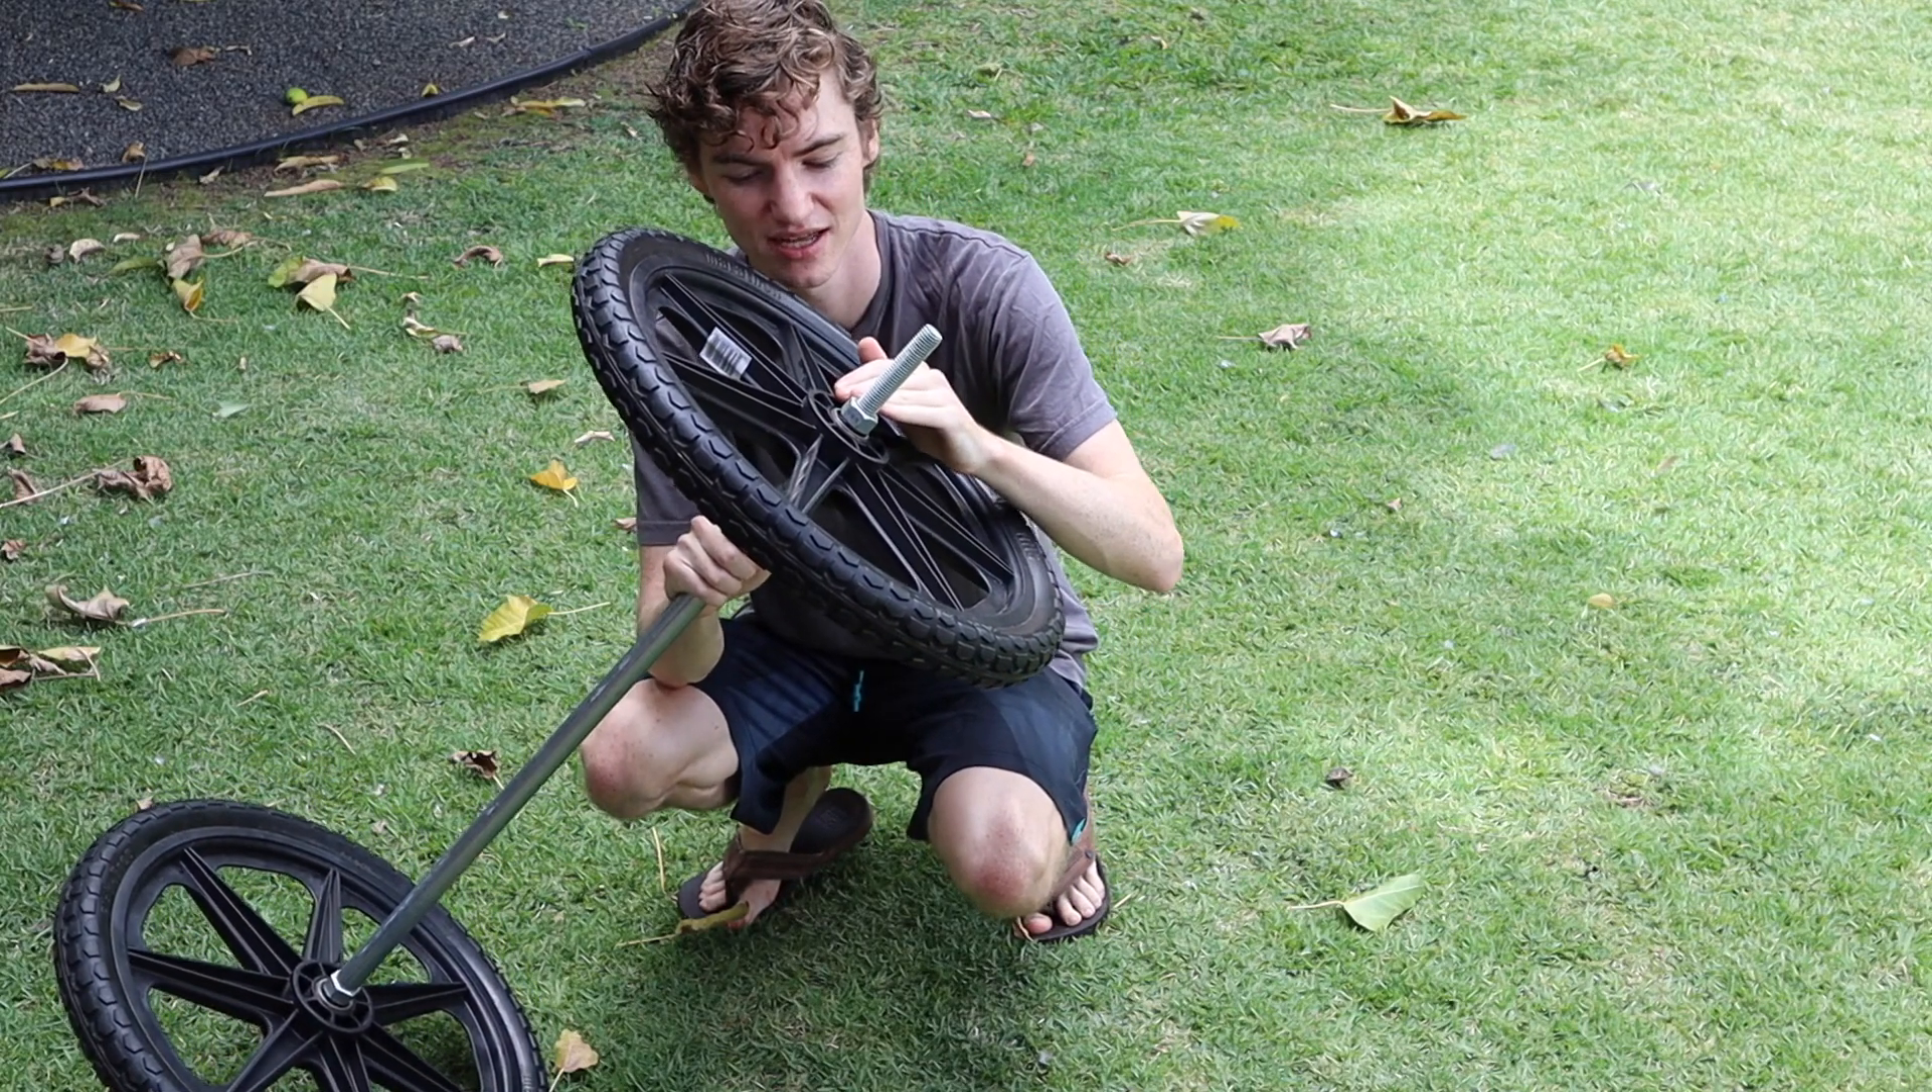And you can see we got this little extra stub sticking out the end so we need to cut this.